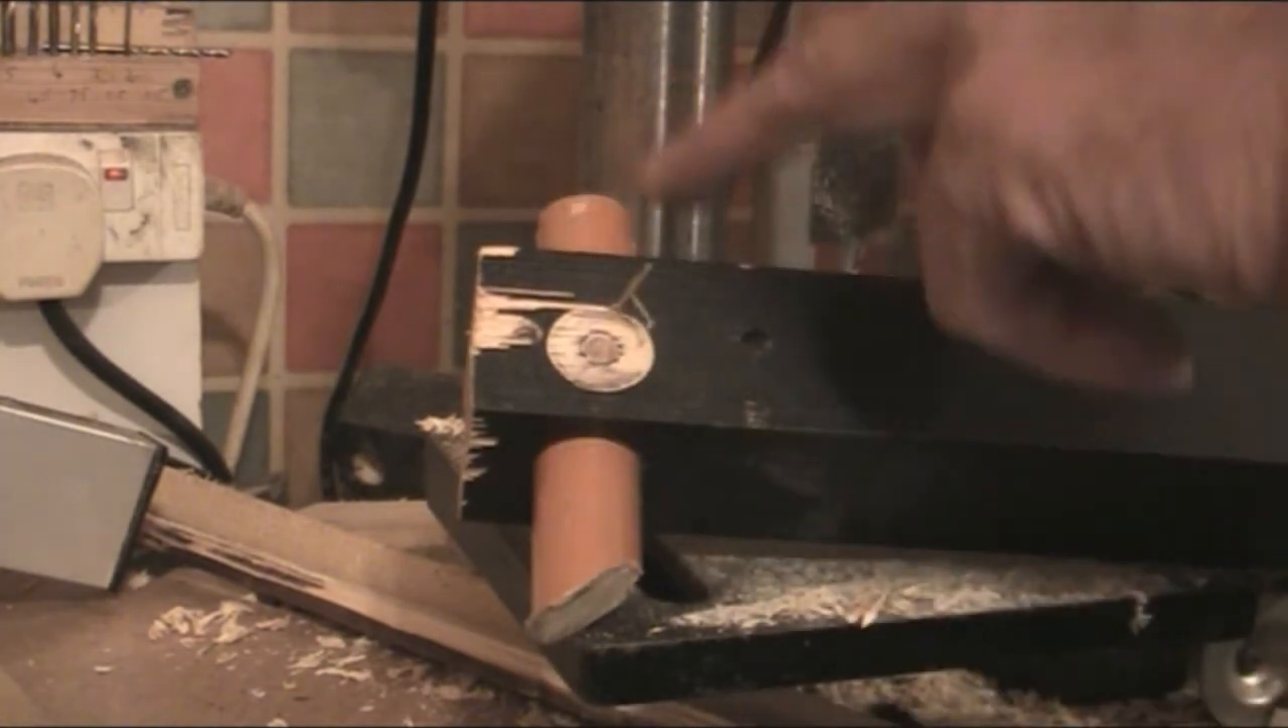So yeah a bit of a tight bit but the dowel is now through. I've got enough sticking out either side.